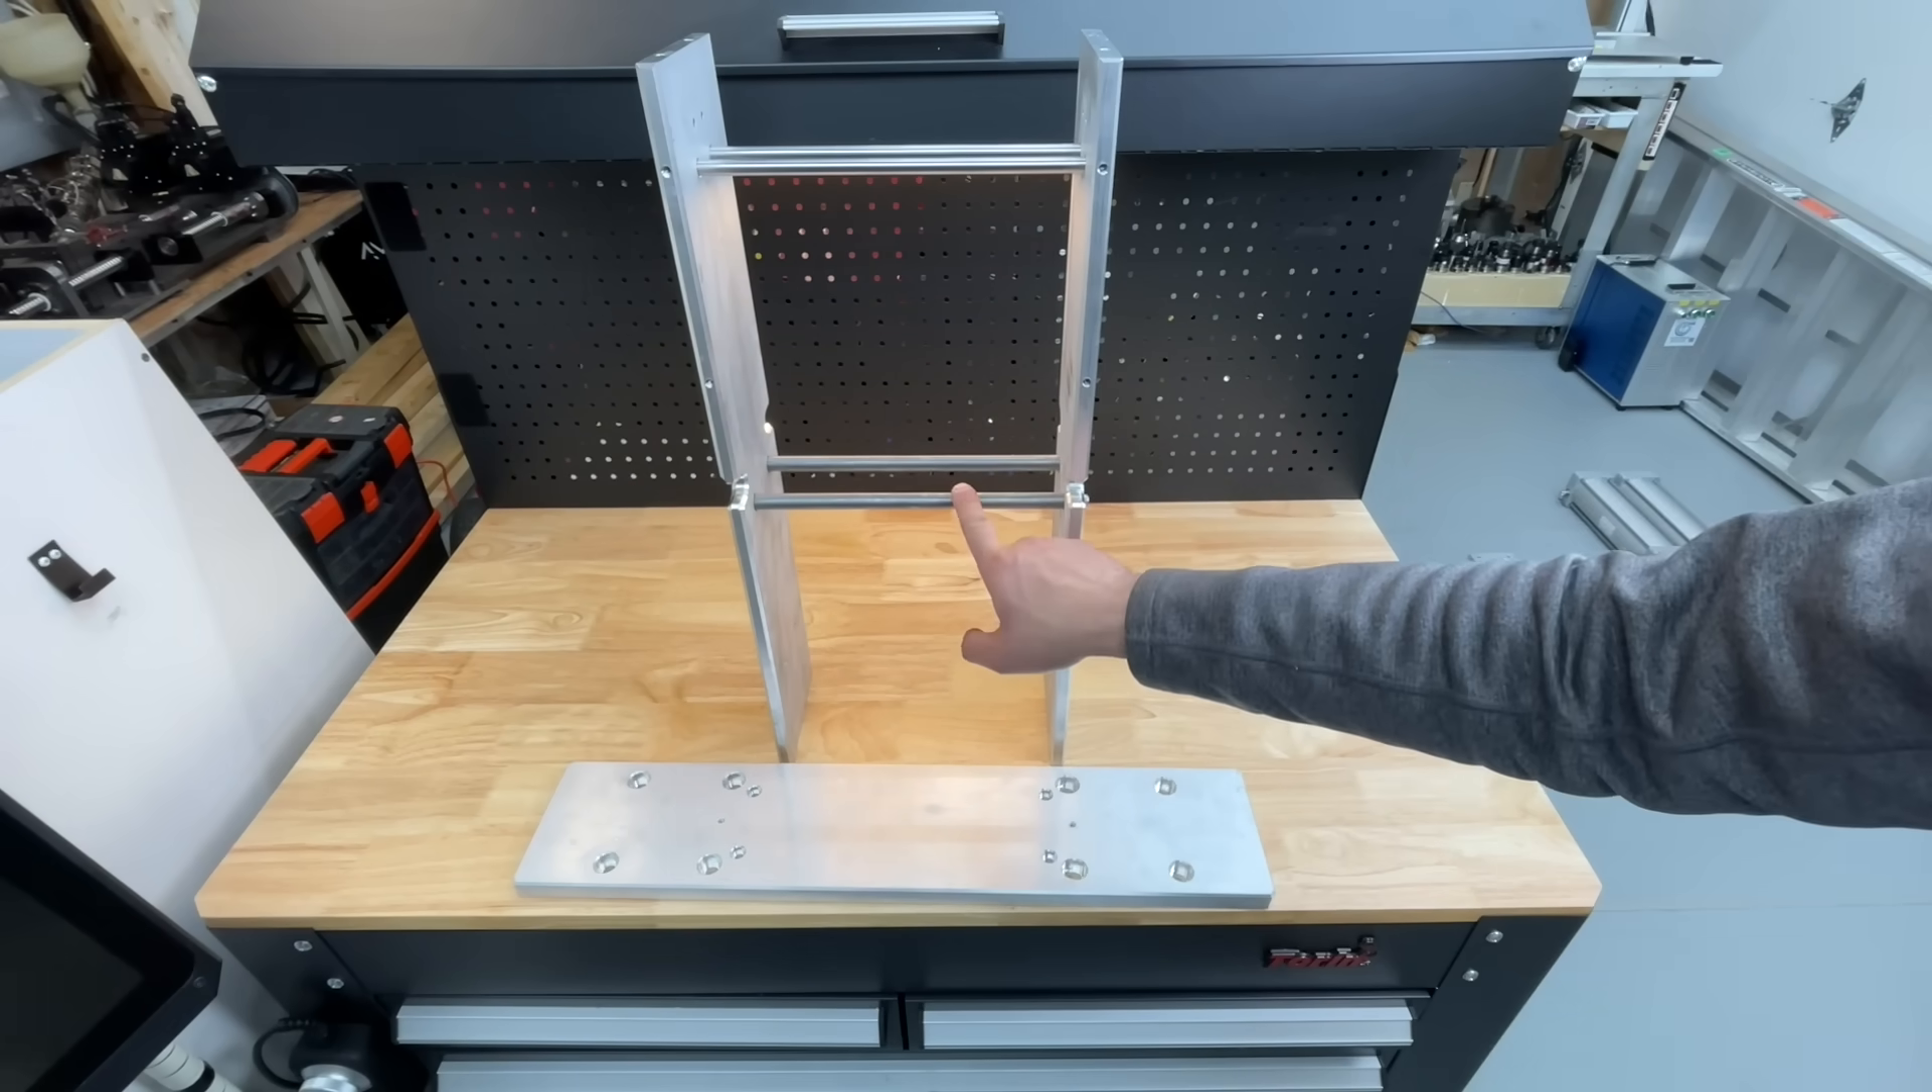With all the bars in place, we're ready to install the base plate.